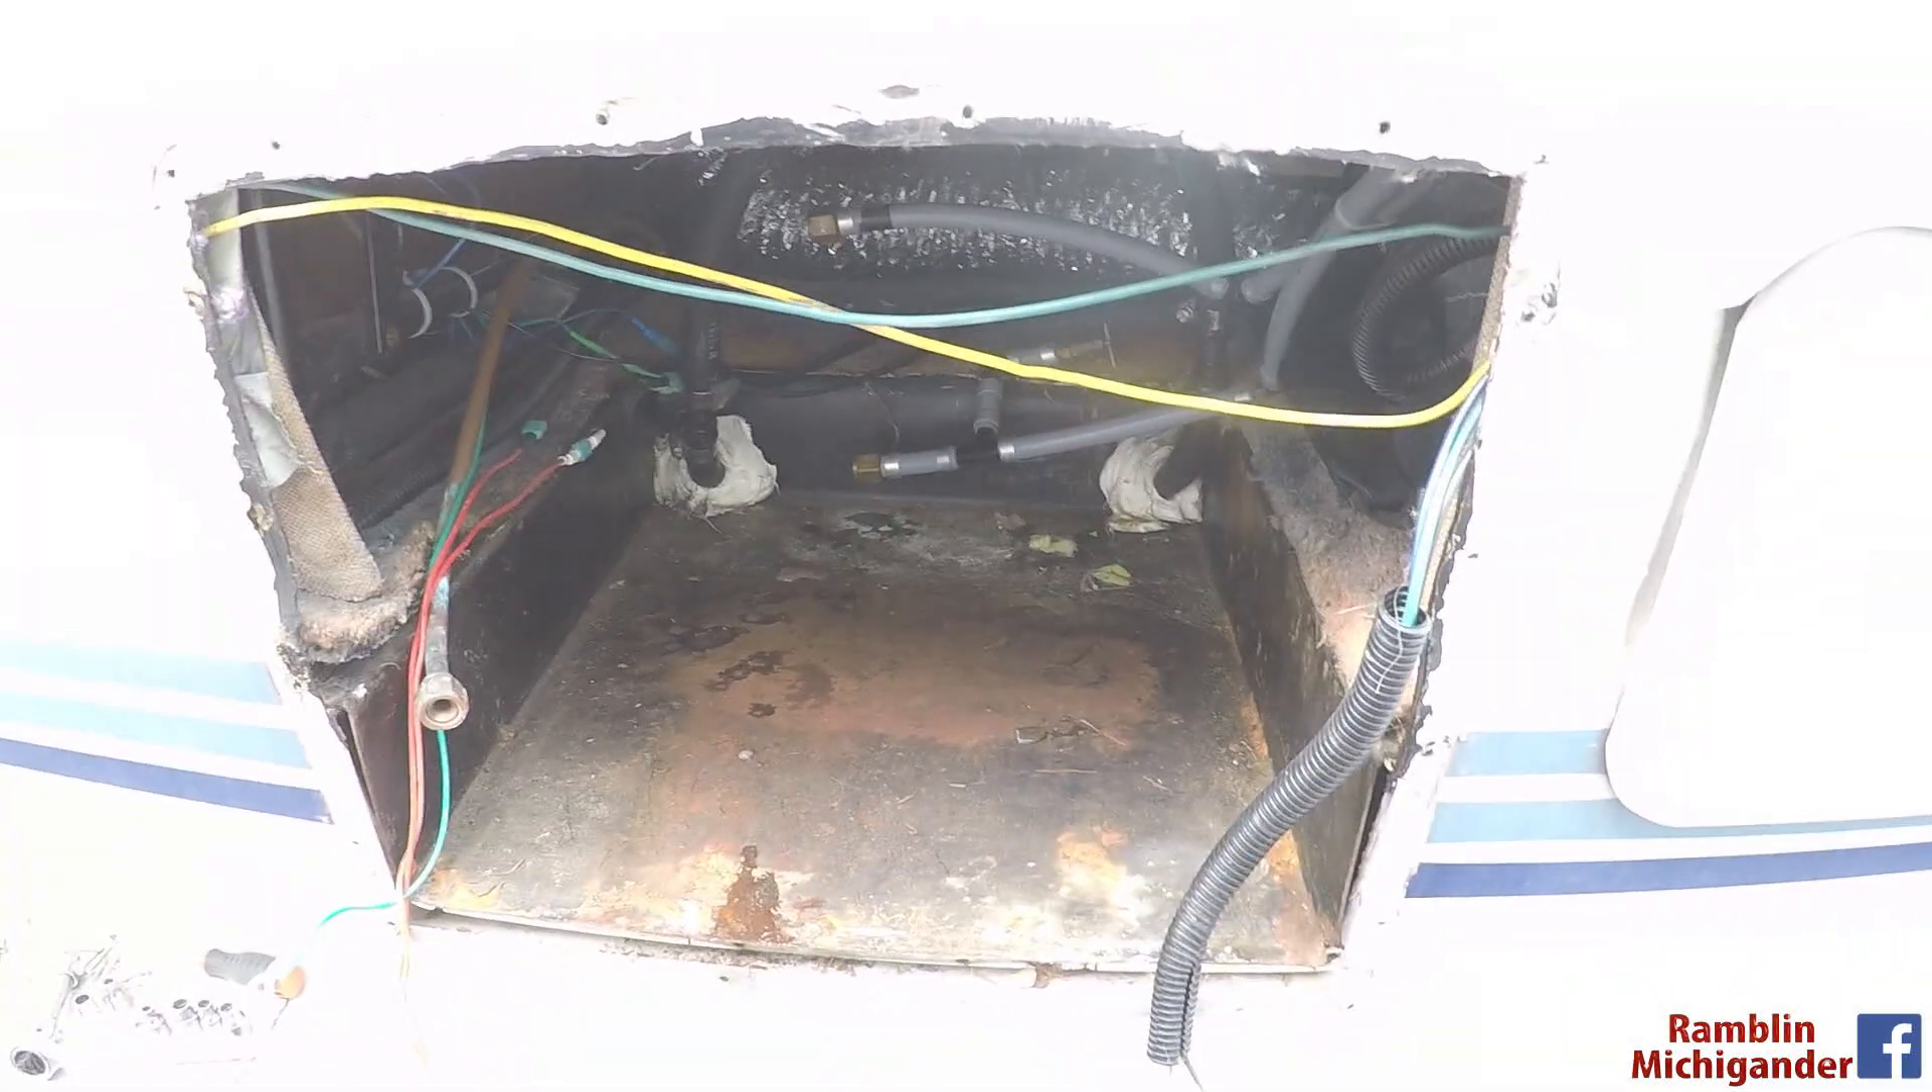Okay. The old water heater is out.